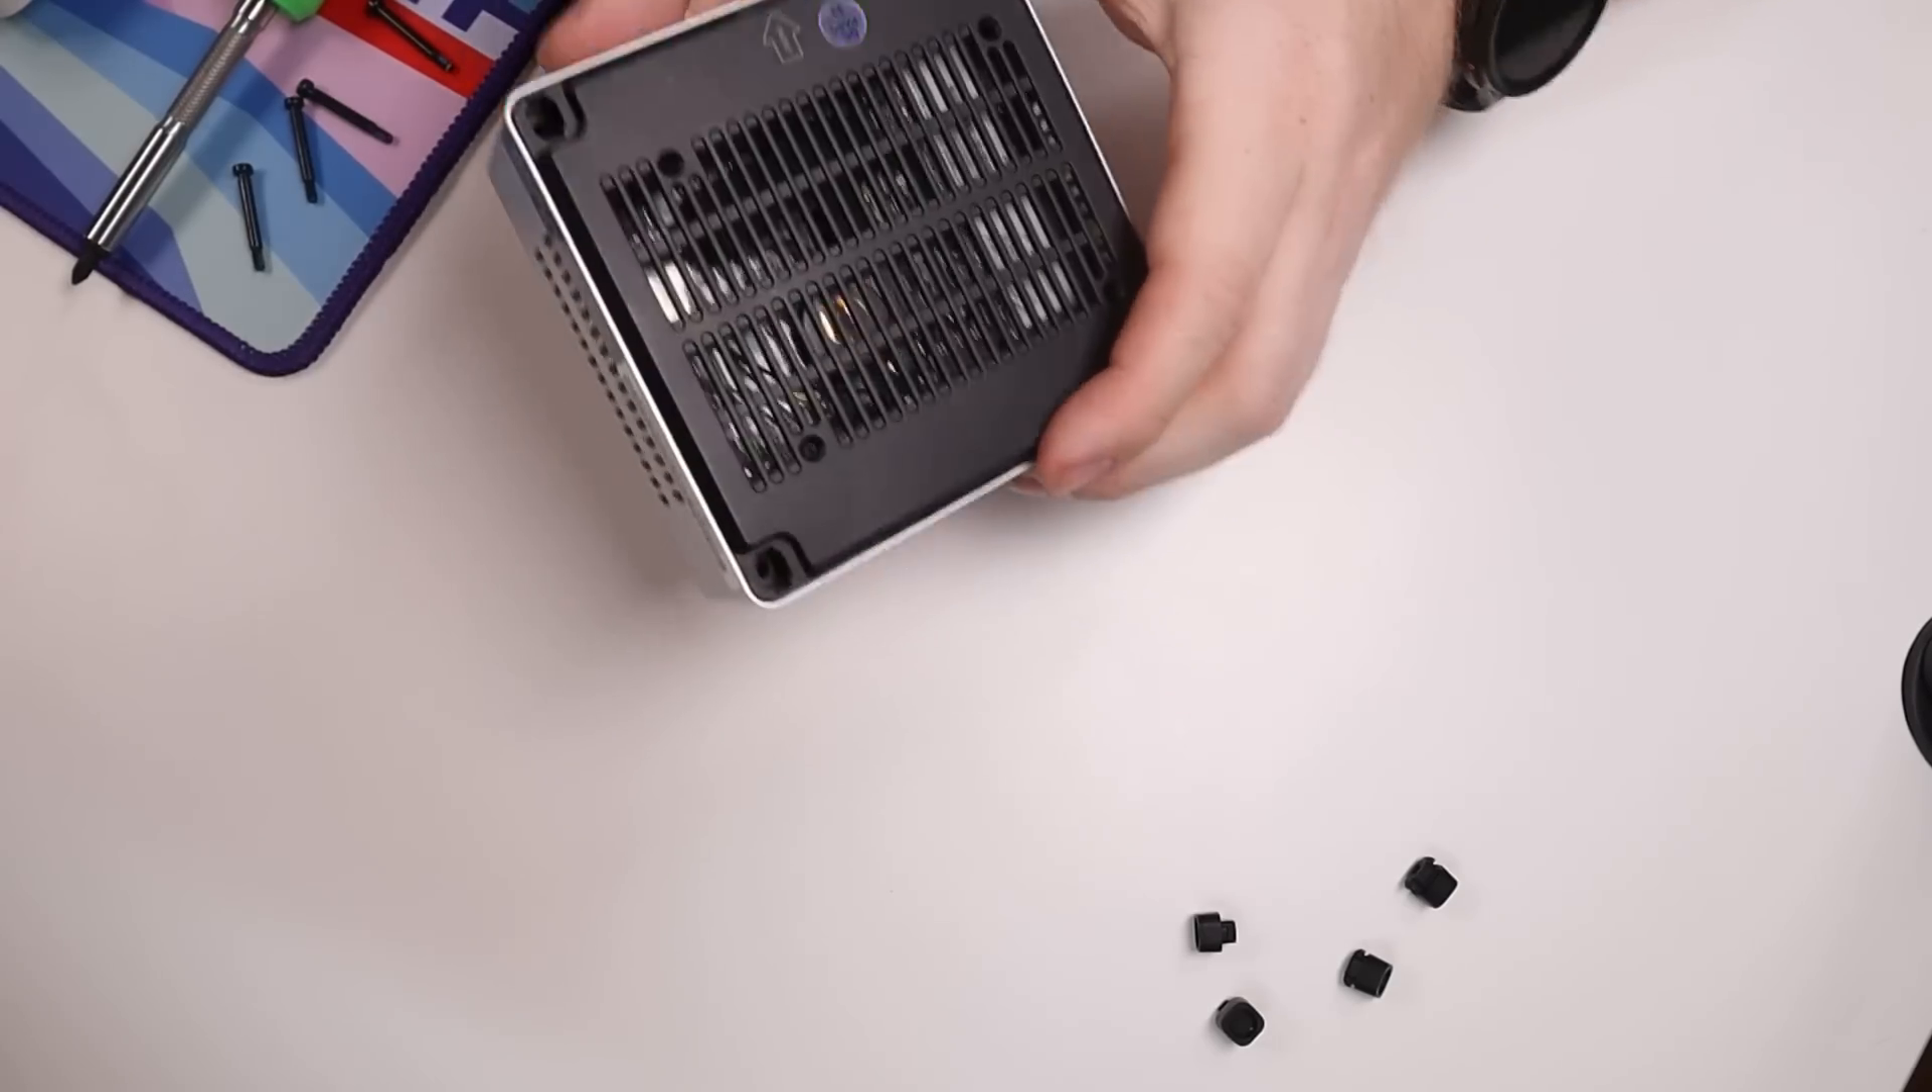There are four screws, and there we go. All of our screws are removed.